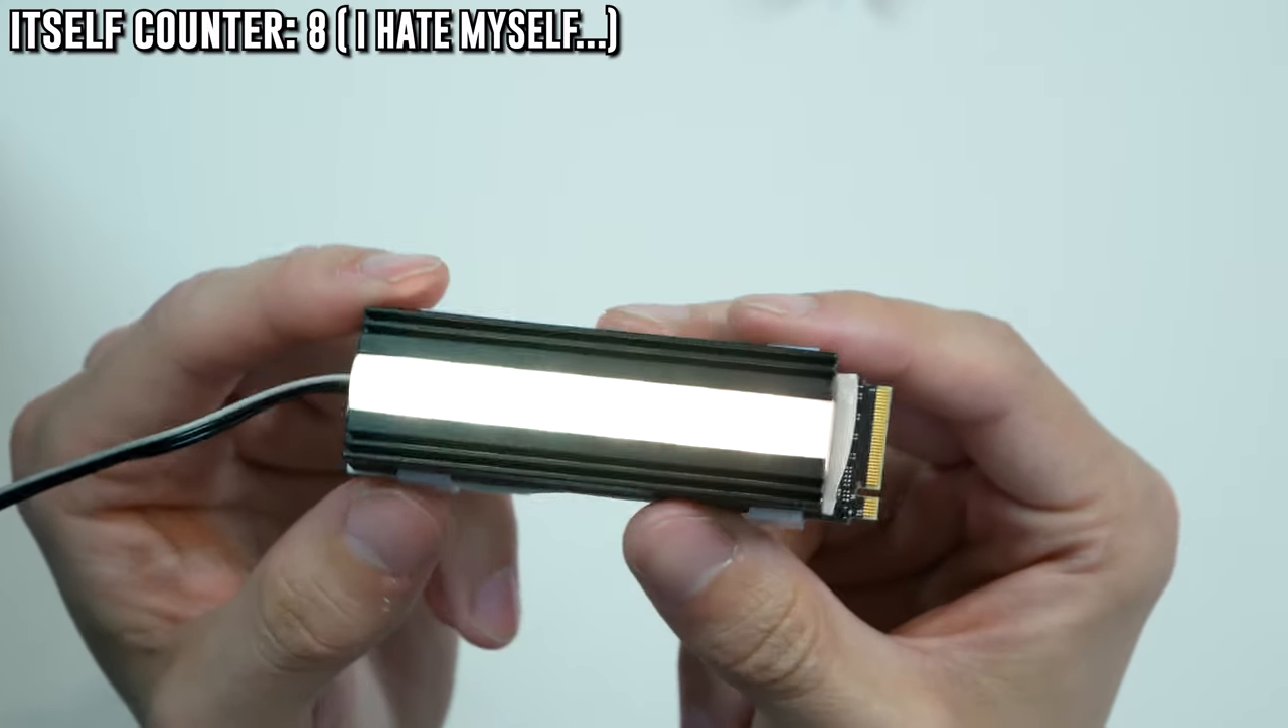Another thing that I noticed is that the thermal pad is not quite cut correctly to length. It's a little bit longer than the heatsink itself.